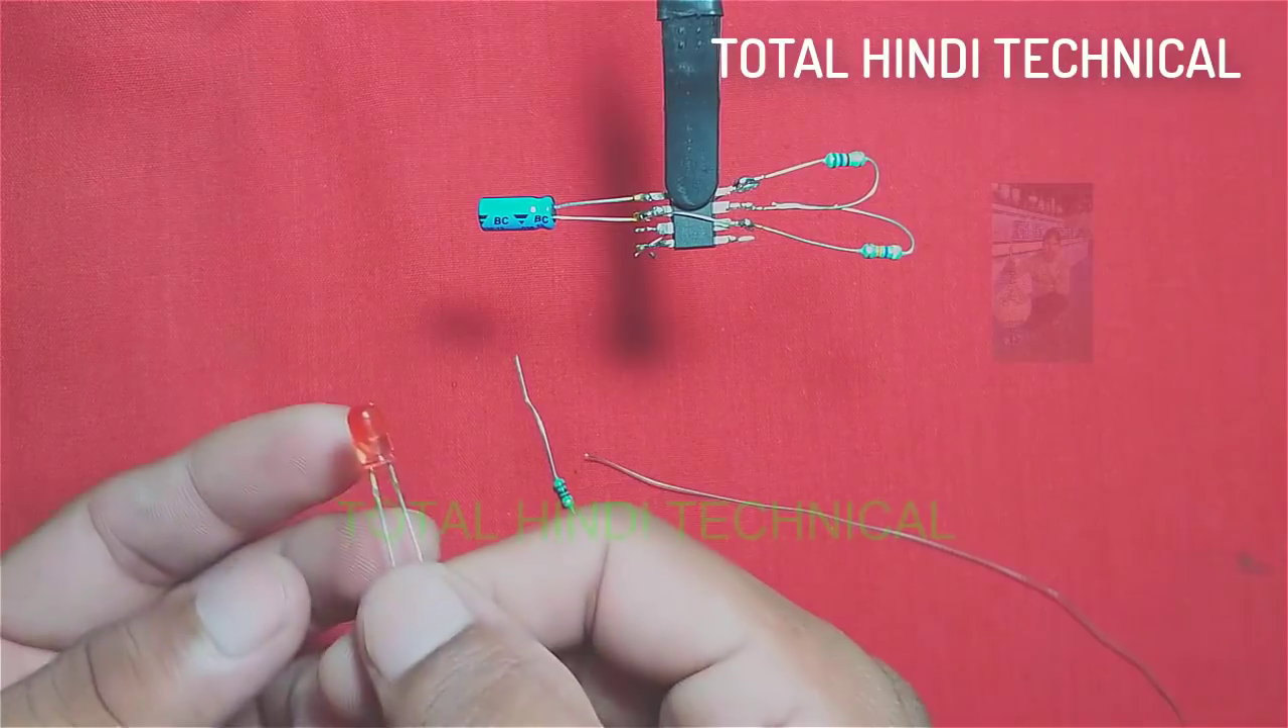तो दोस्तों क्यापैसिटर भी मैं यहाँ पर लगा चुका हूँ।